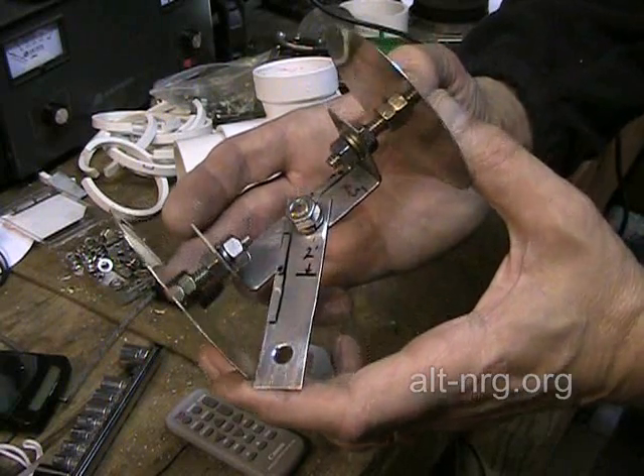In this photograph right here, you're going to see that I have the studs that protrude out the back of each of the energized plates going through a strap of very thick stainless steel.